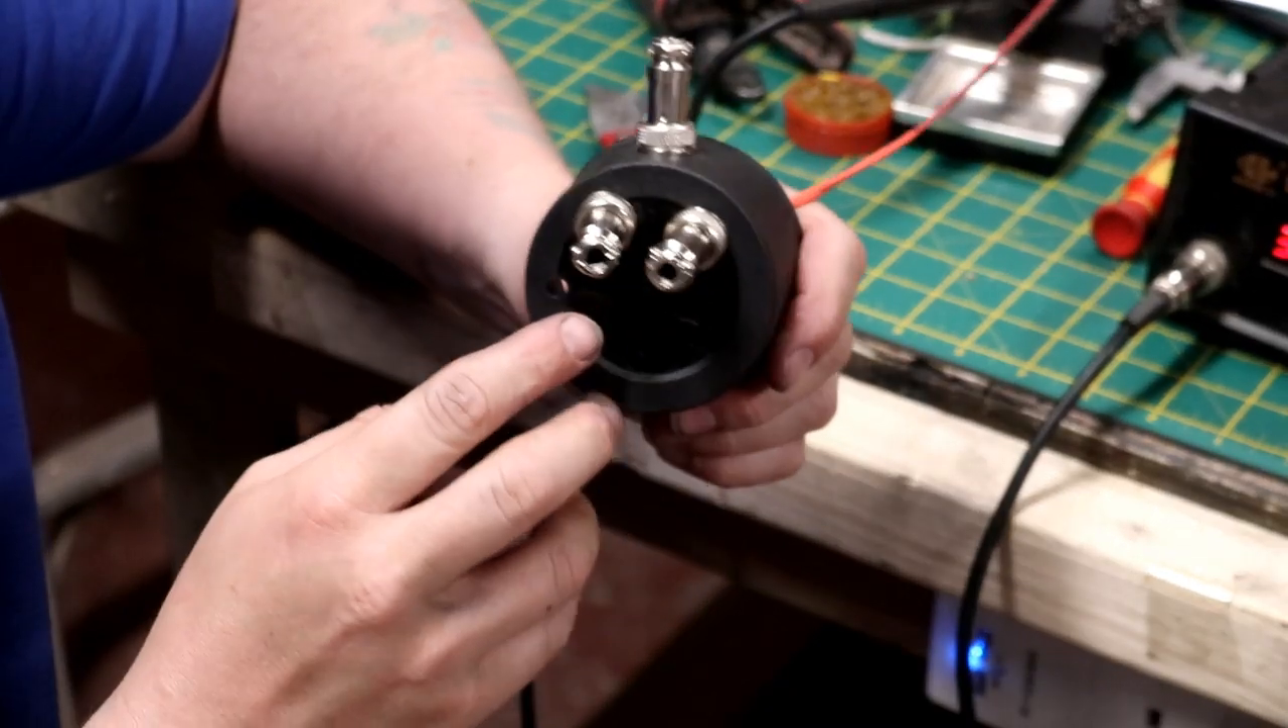So I've added some aviation plugs.